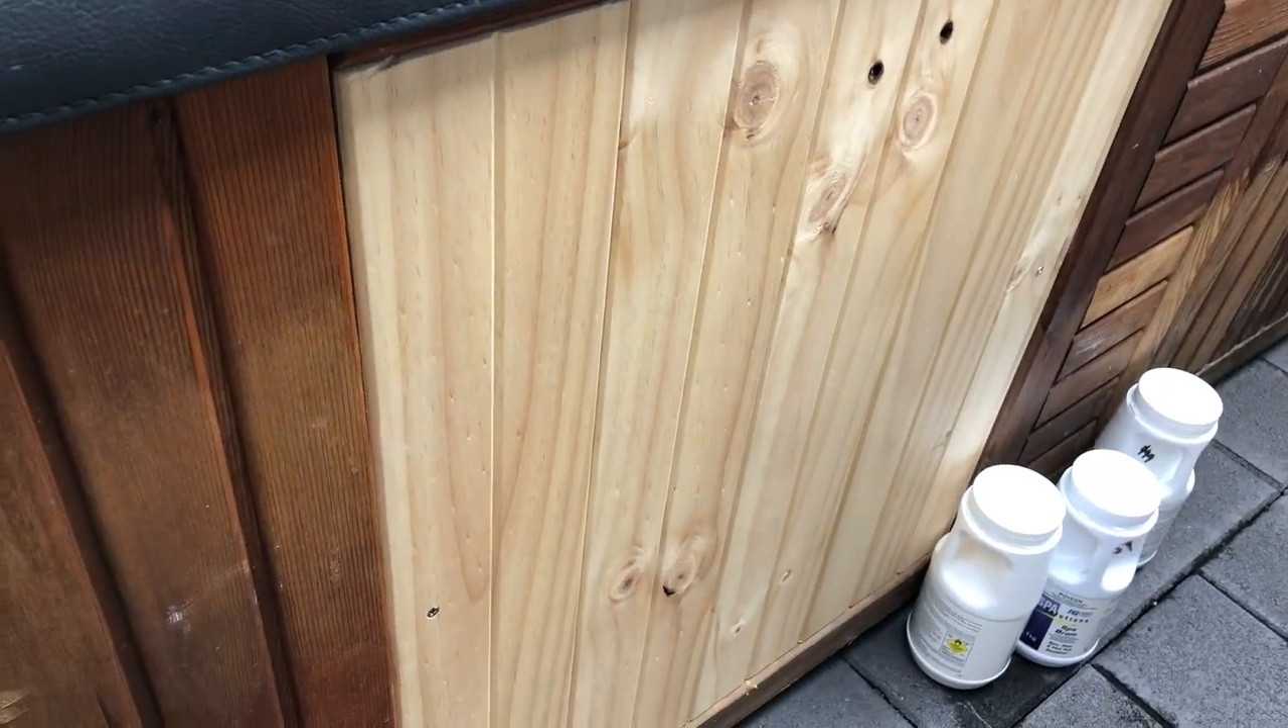The door is on and I have noticed a remarkable difference with this door on.